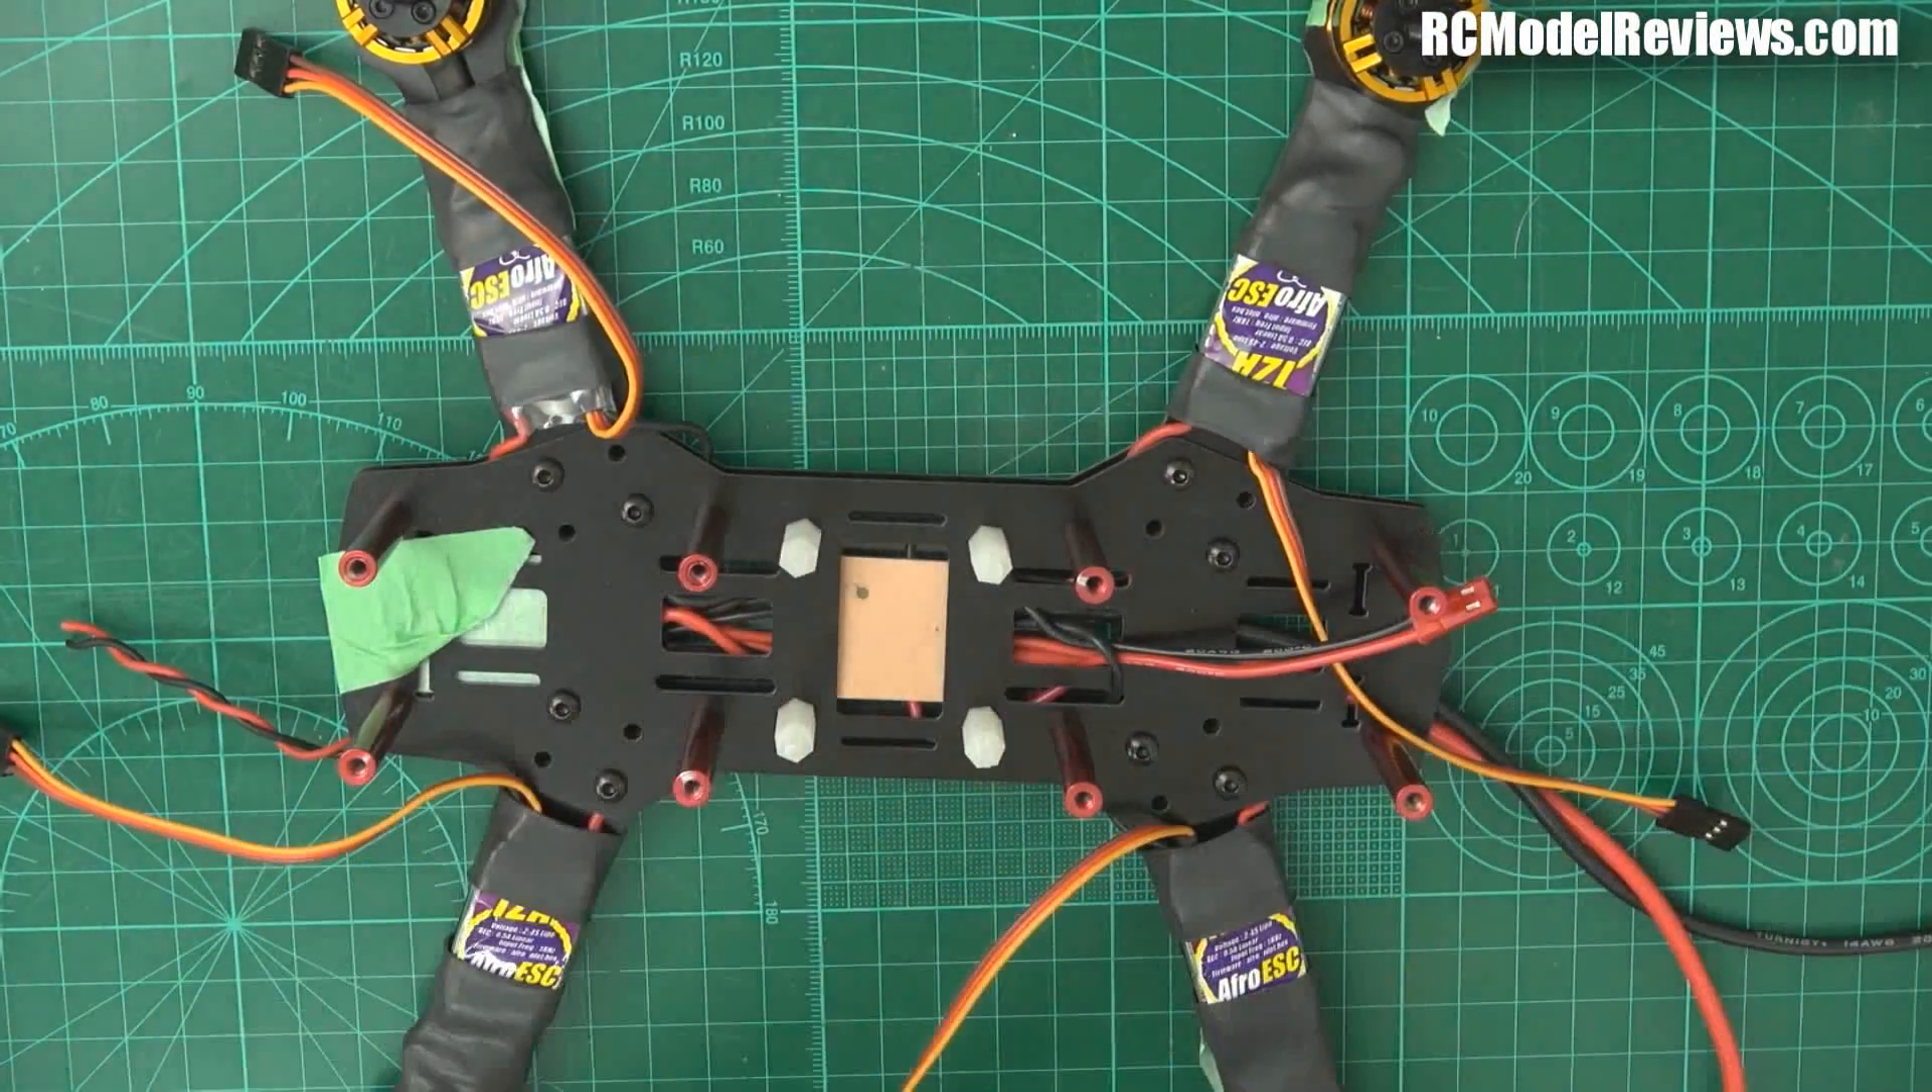And, our arms are in place.